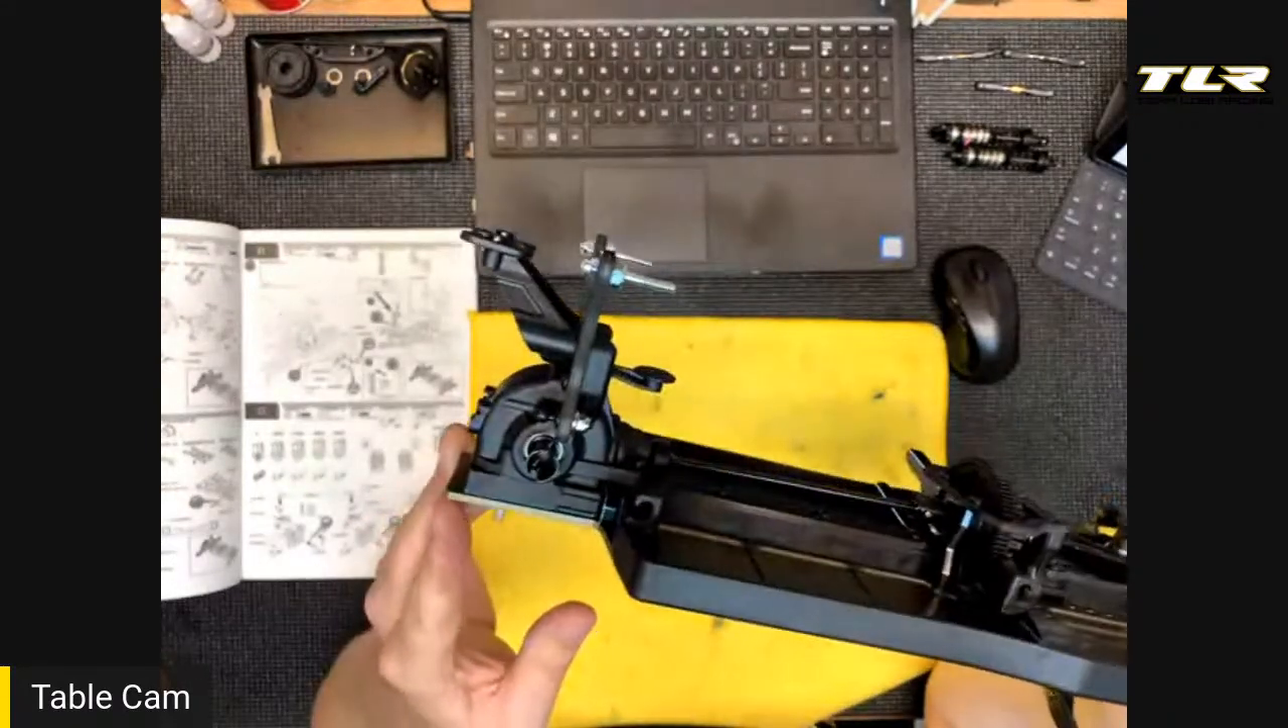There you go you got your rear tower and your rear wing mount all set up there.